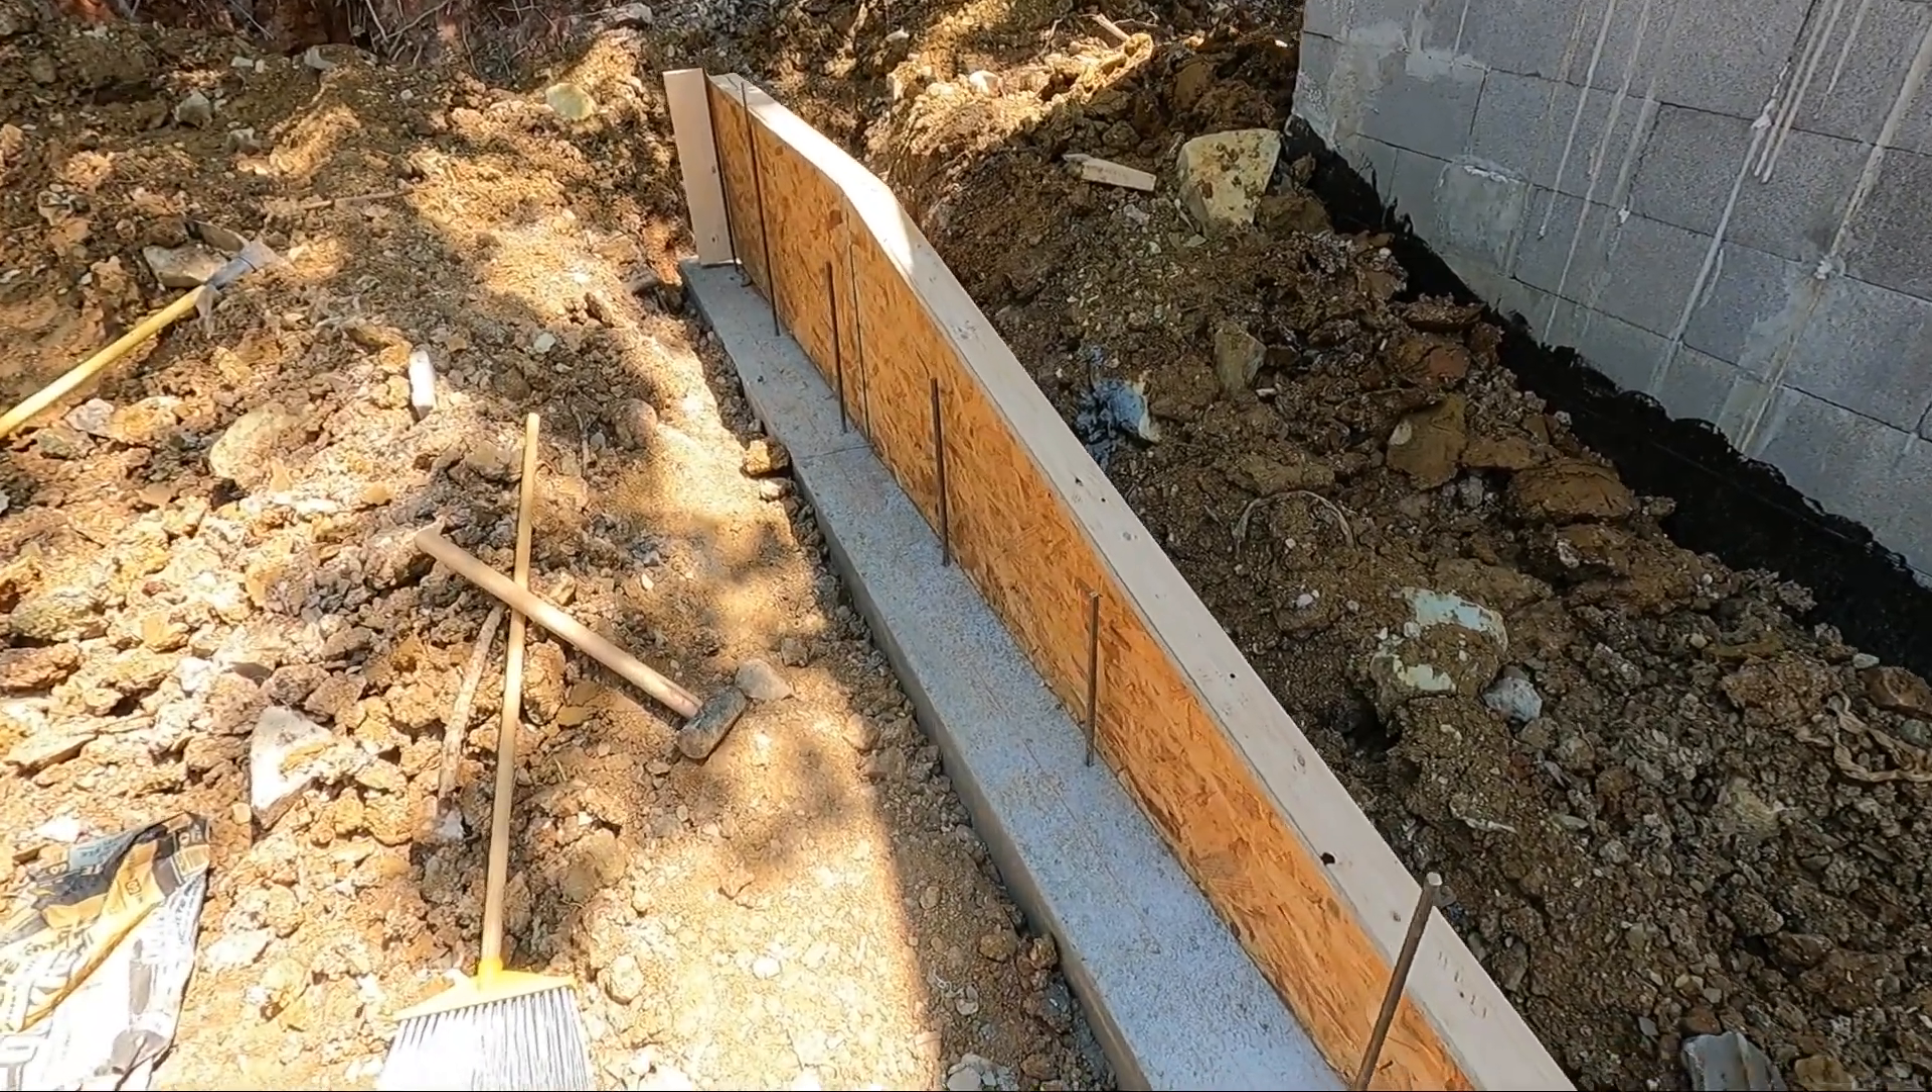I've got the back side of the form in place, built in place.